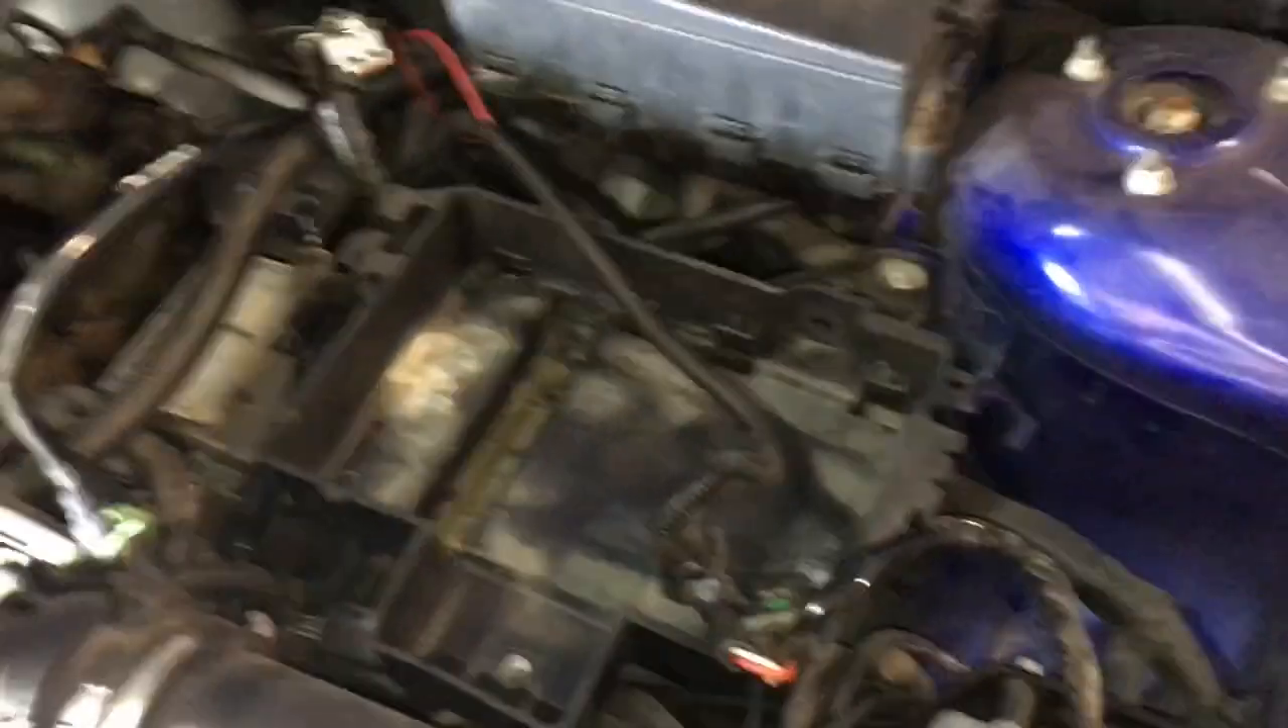All right so battery's out now the tray needs to come out.